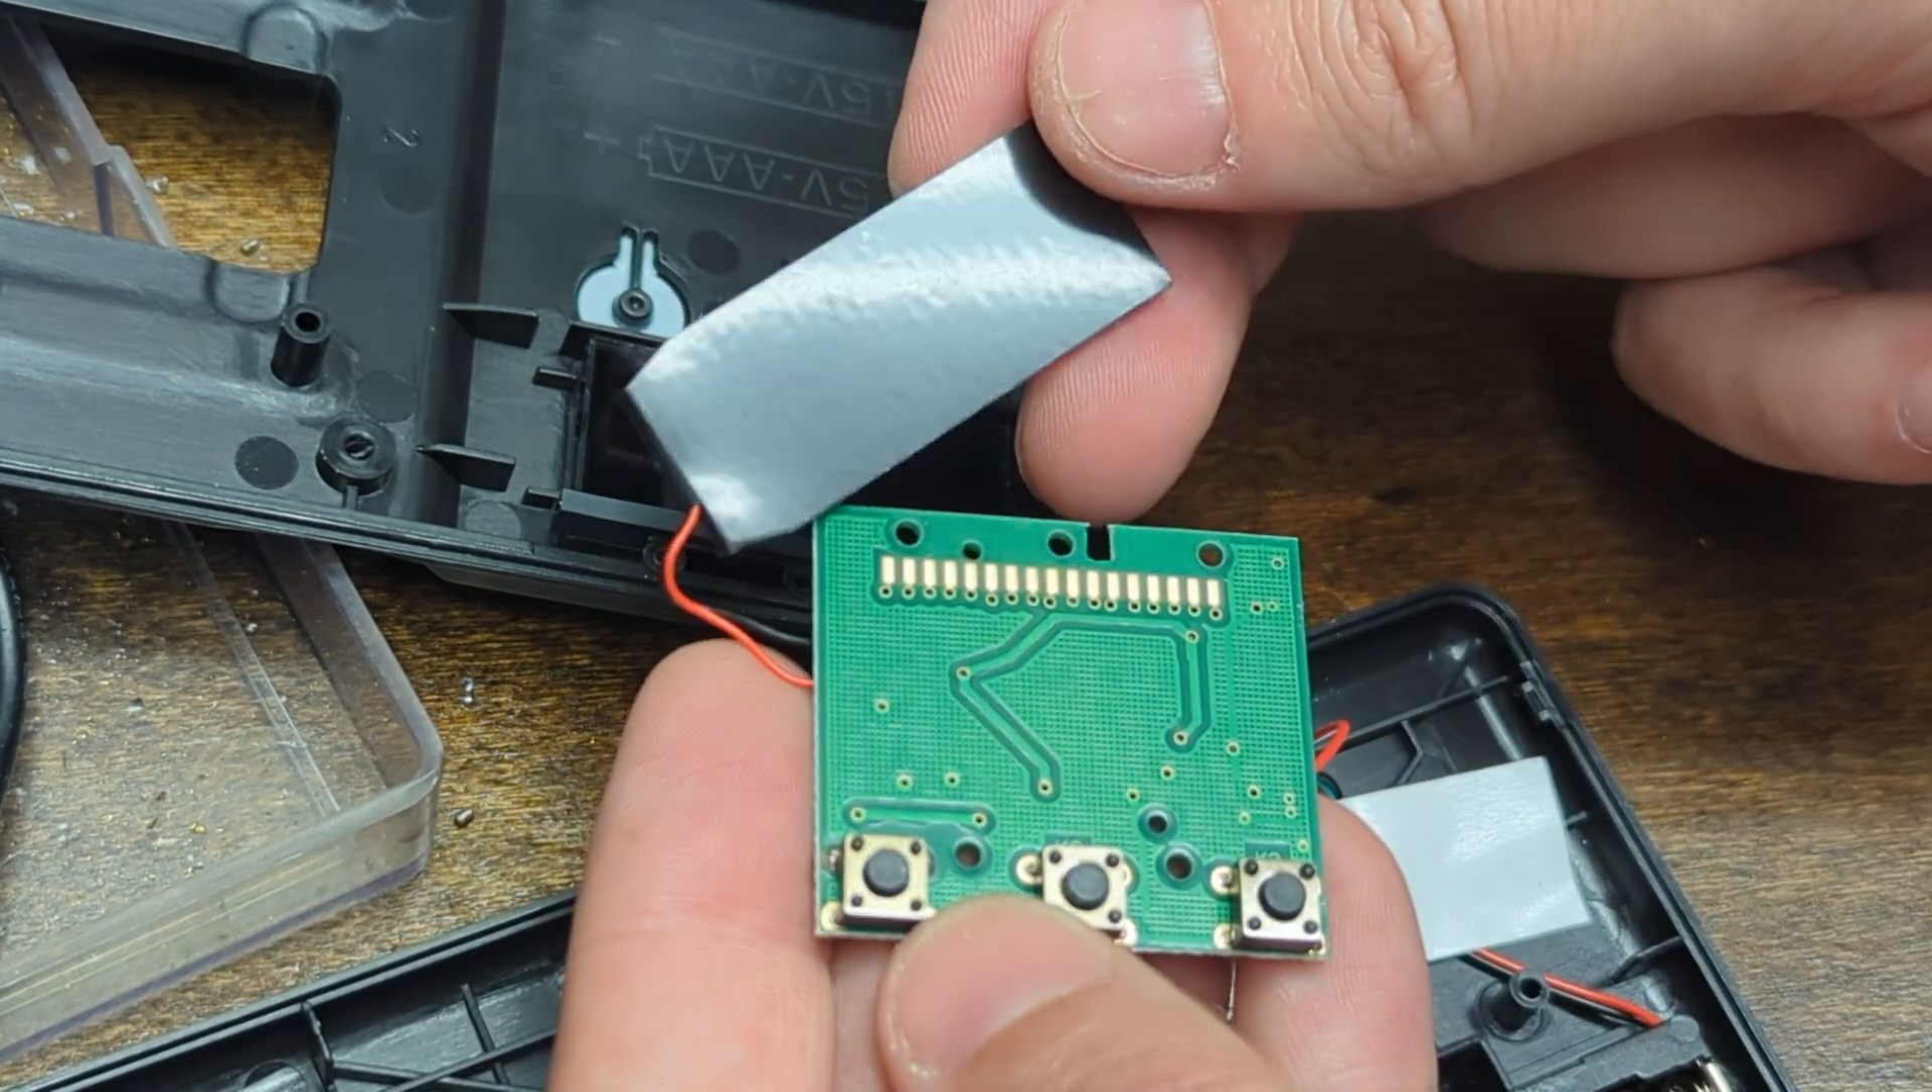I pulled up the the main board here.